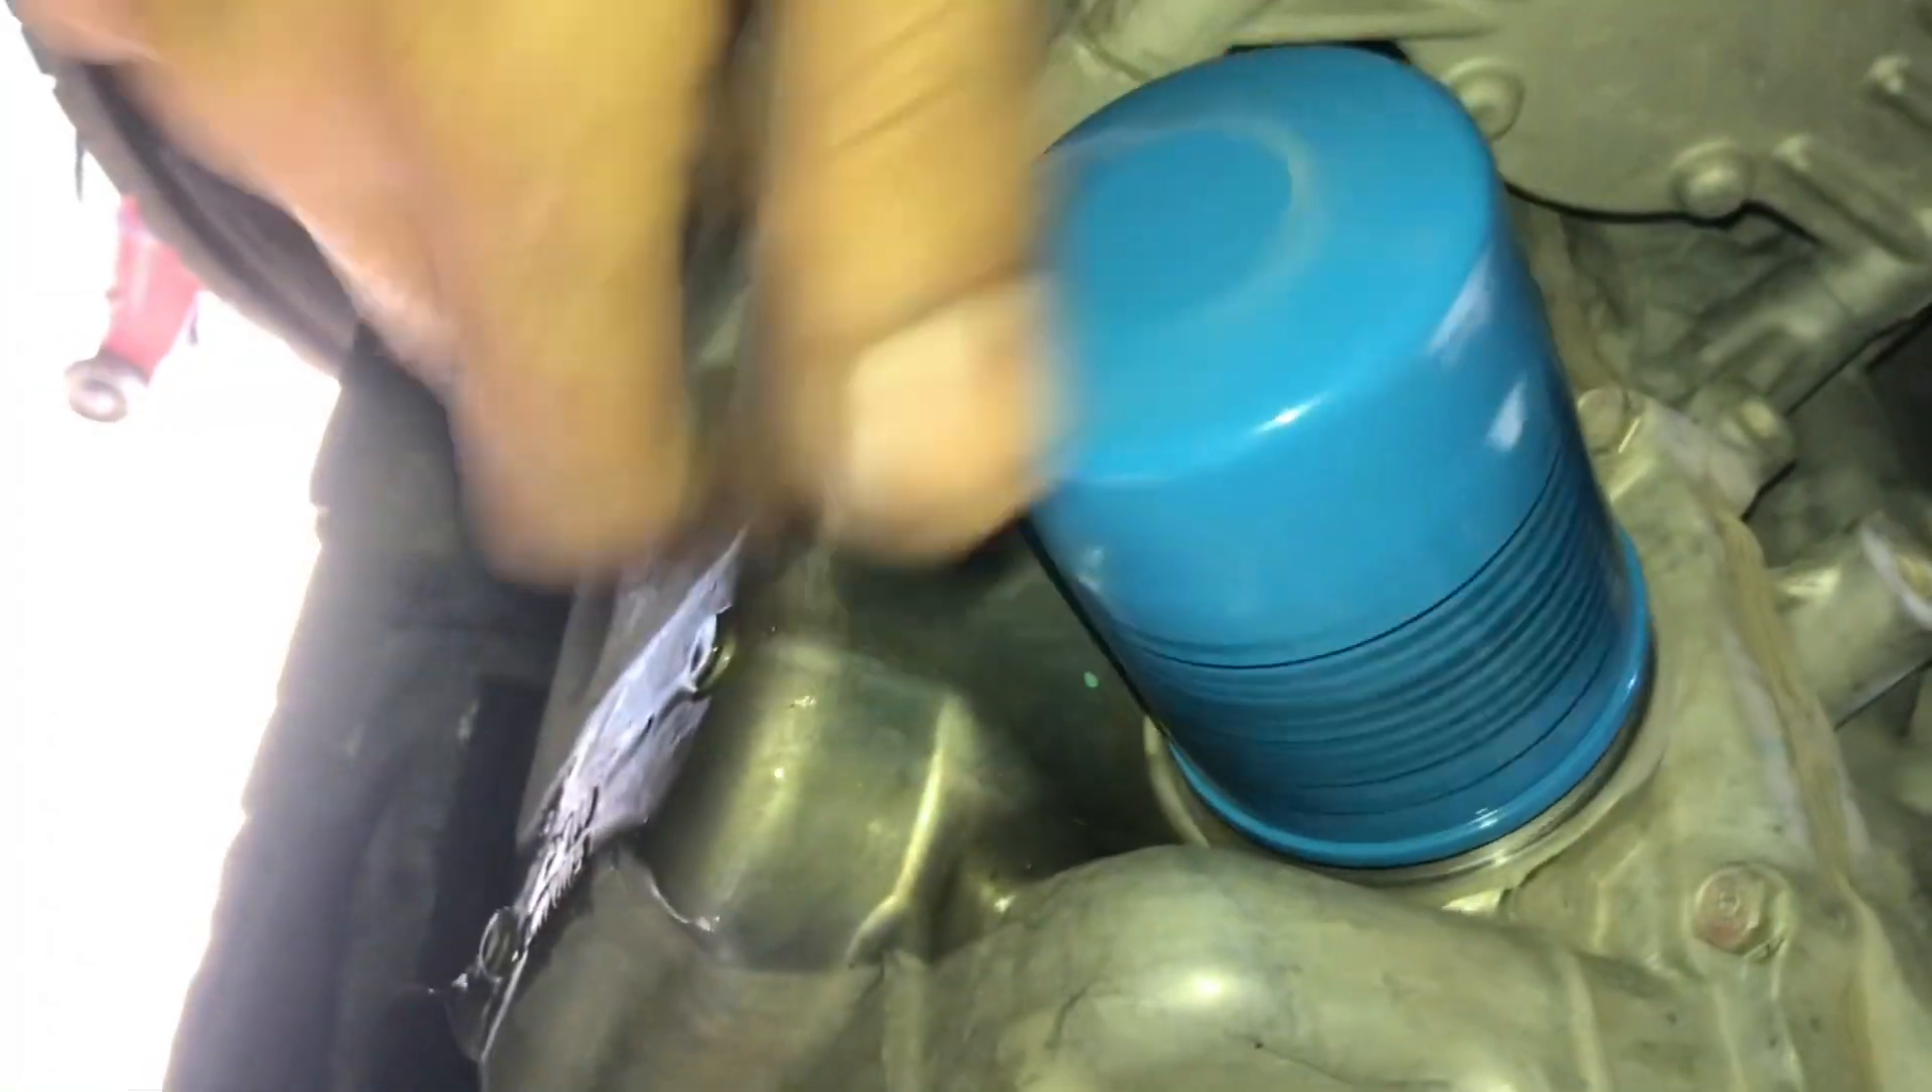آئل فیلٹر ہمارا فٹ ہو گیا۔